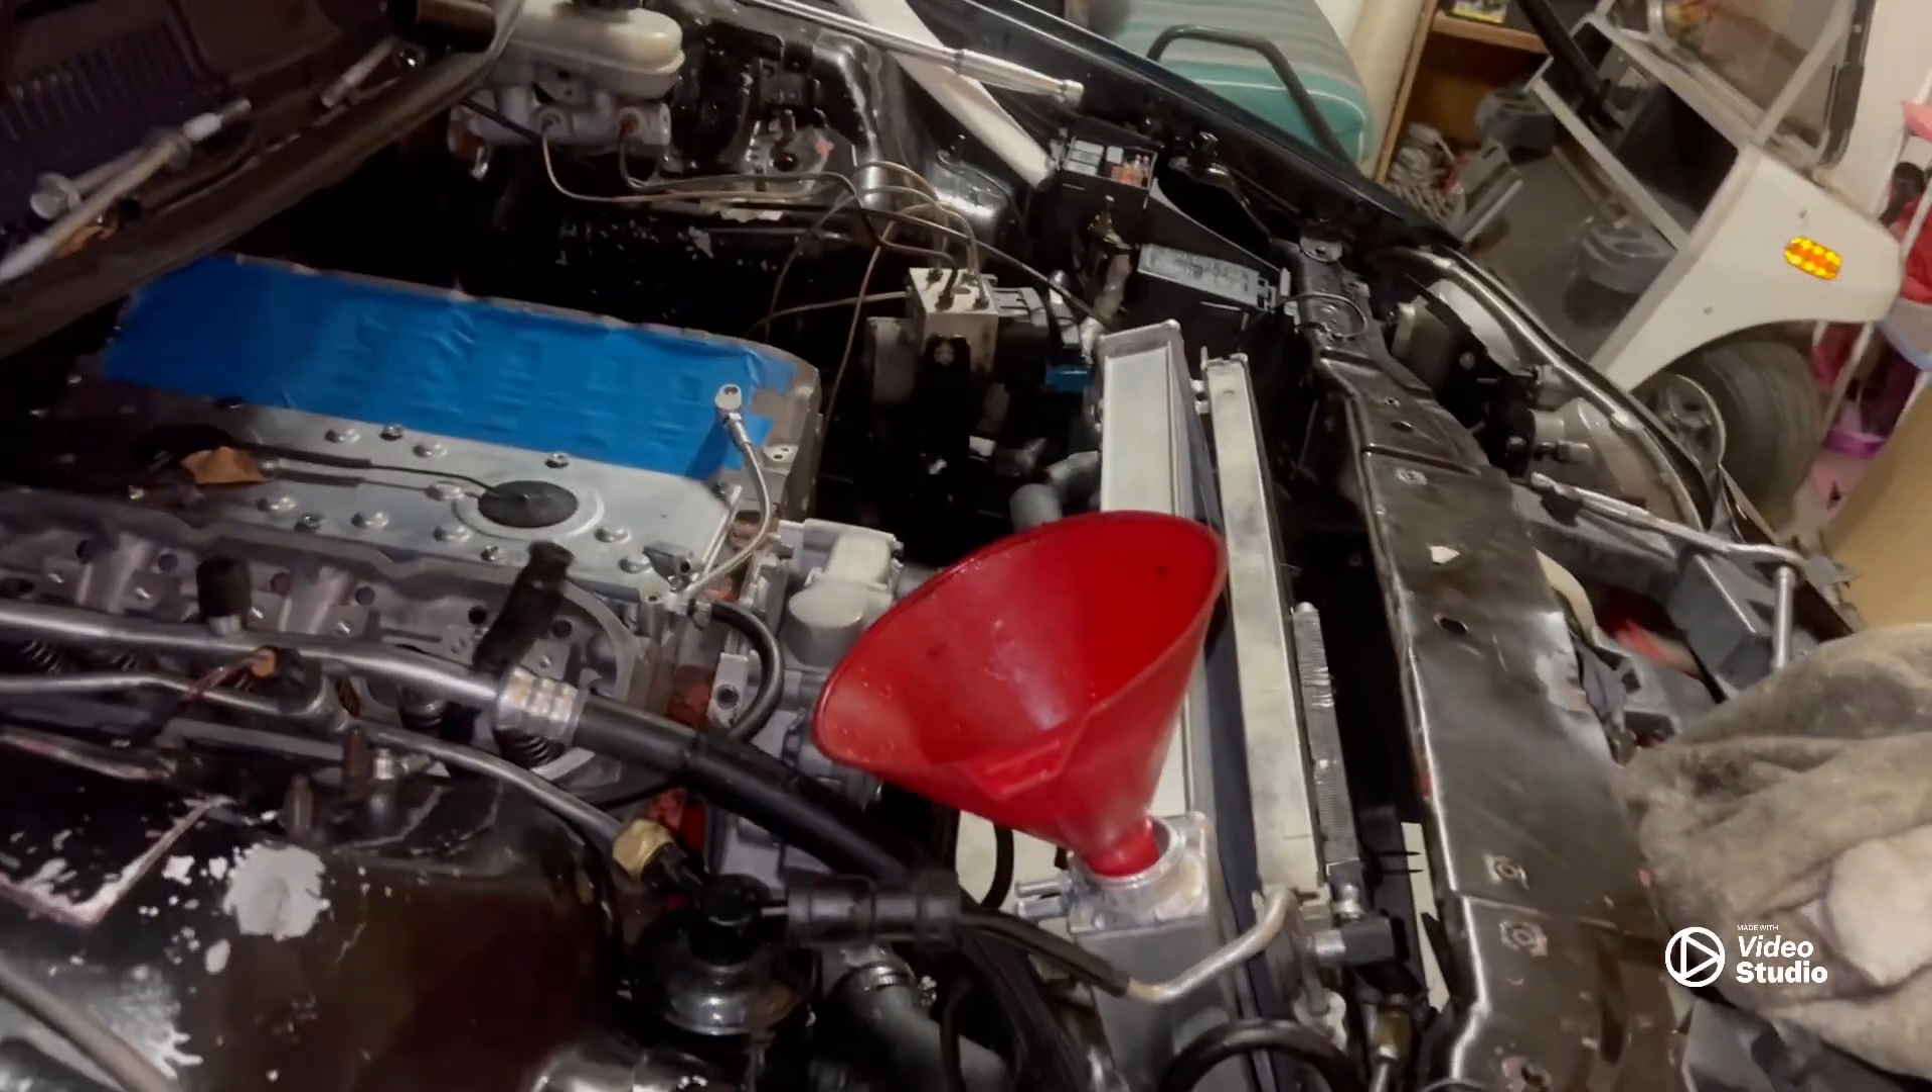So anyways we got the radiator in and we're gonna do some final connections here and we're gonna pump some fluid inside of her.